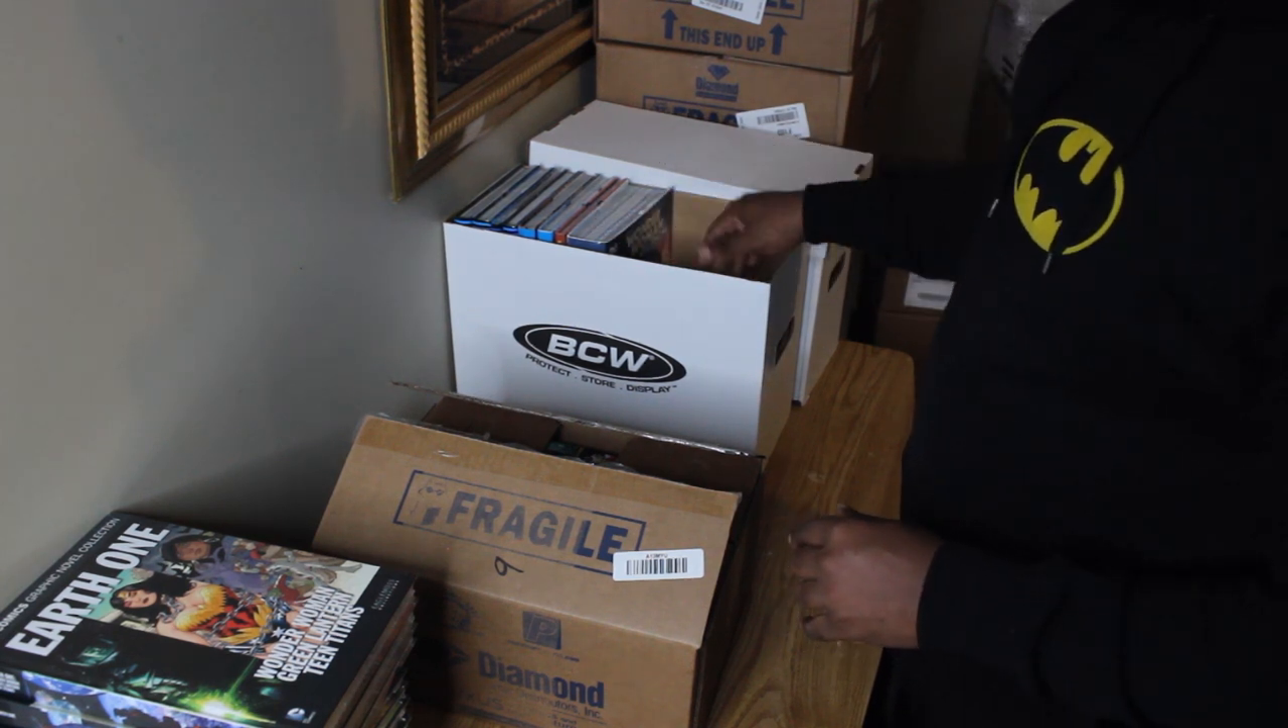Now, what you'll notice is that the books are slightly taller than the box.